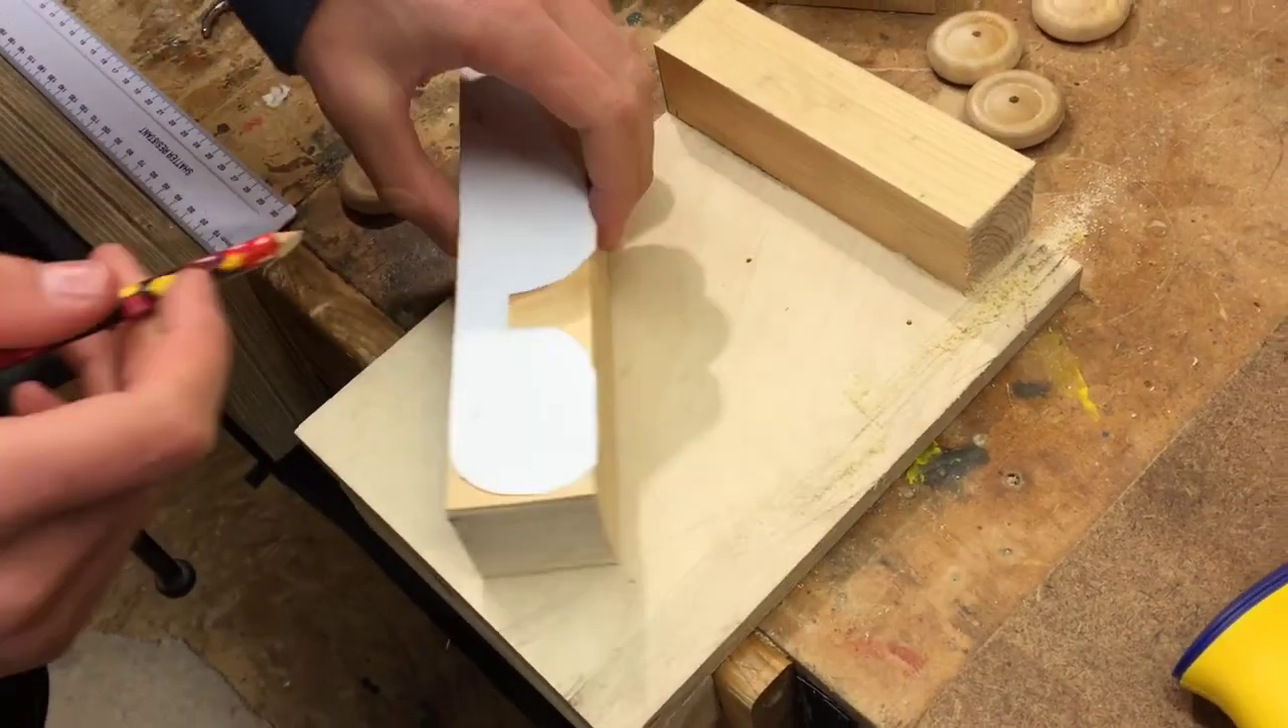As you can see i've stuck the template on i've just stuck it on with a glue stick.